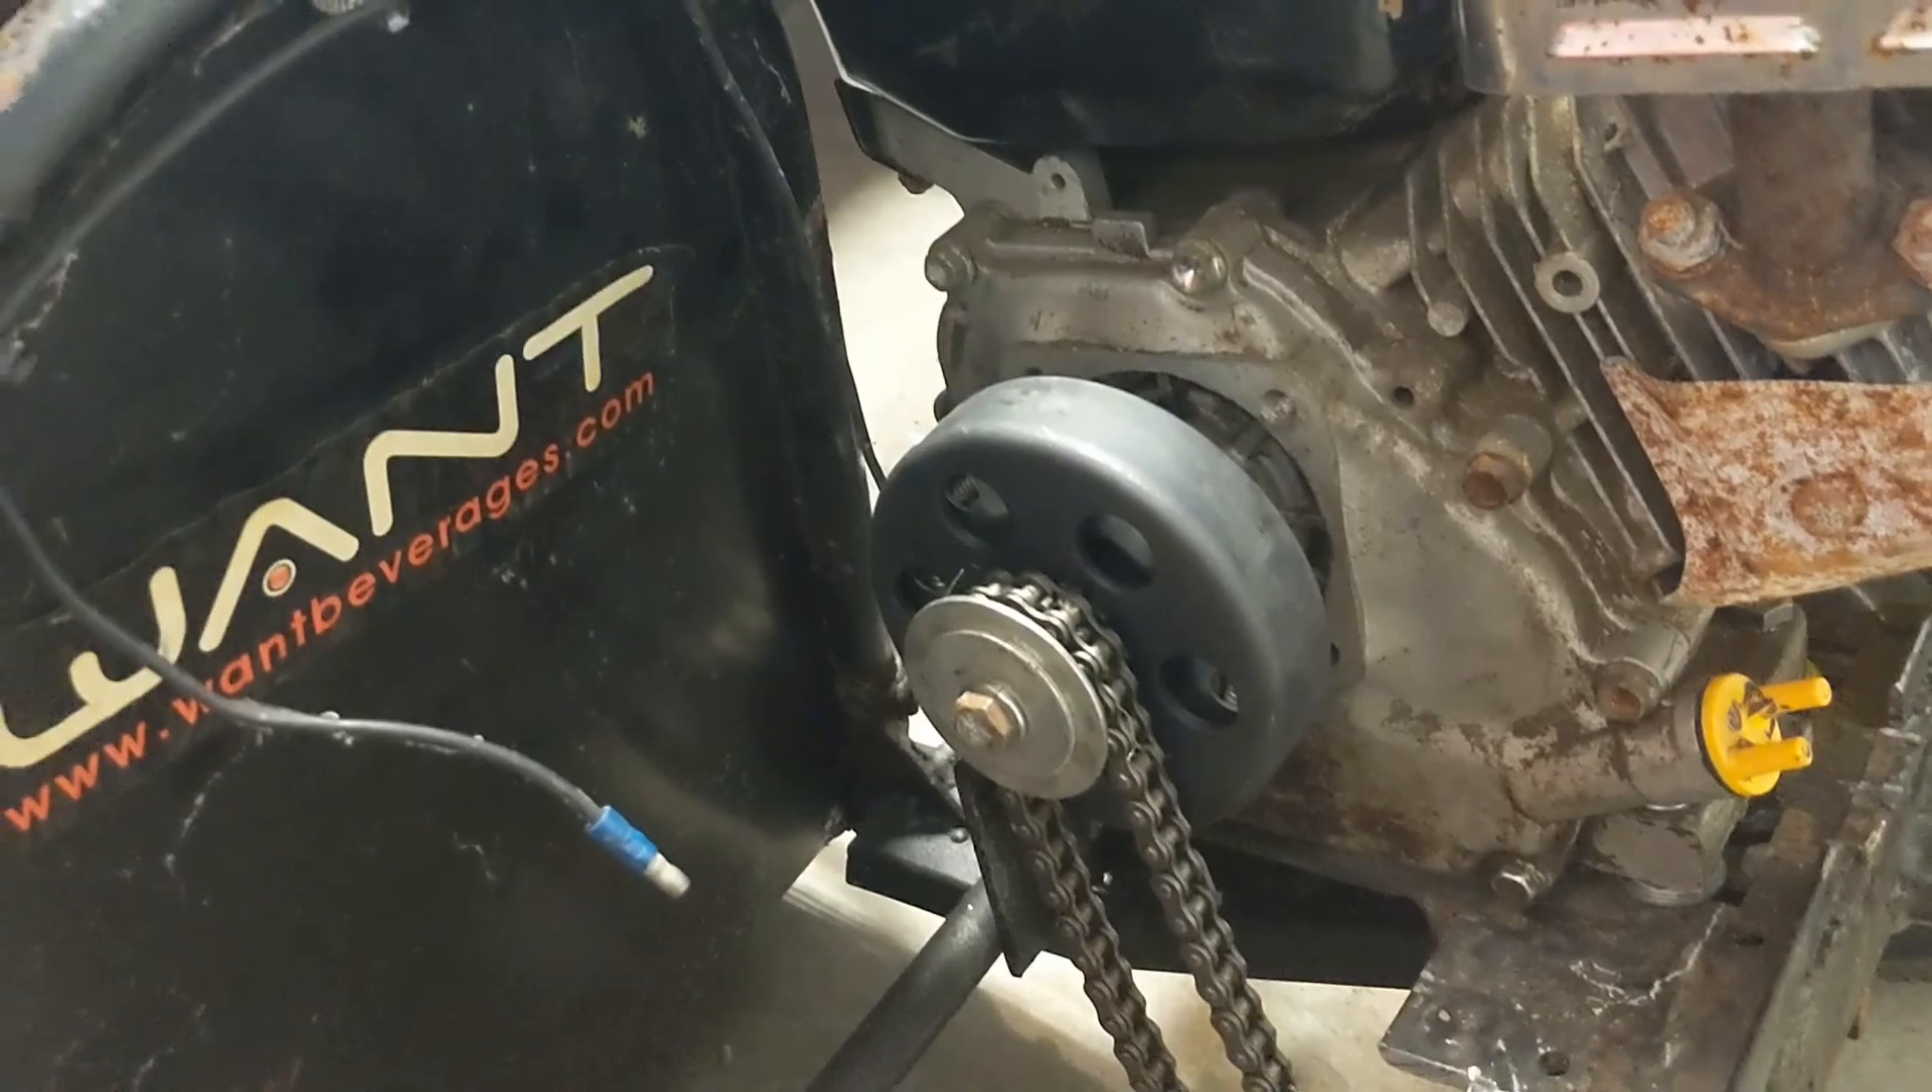There's the new clutch it's on.